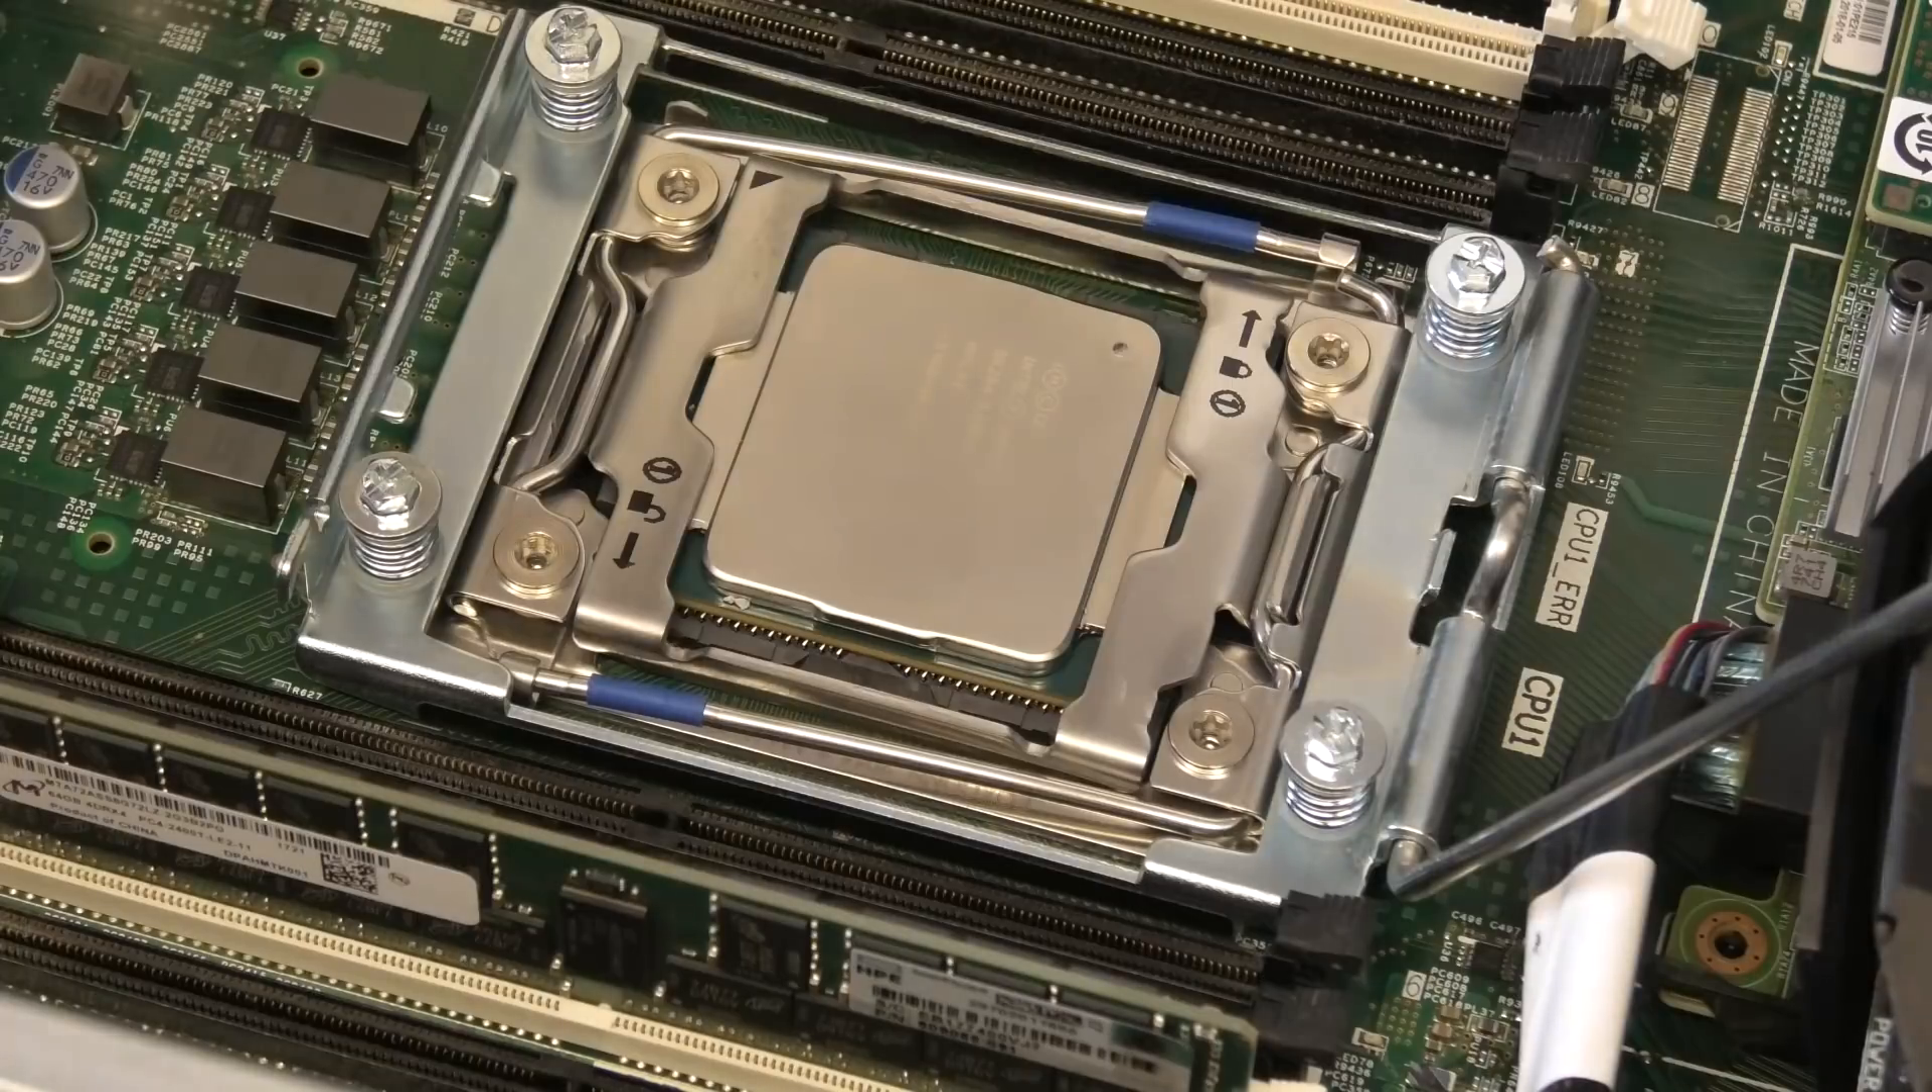Cpu is in place.